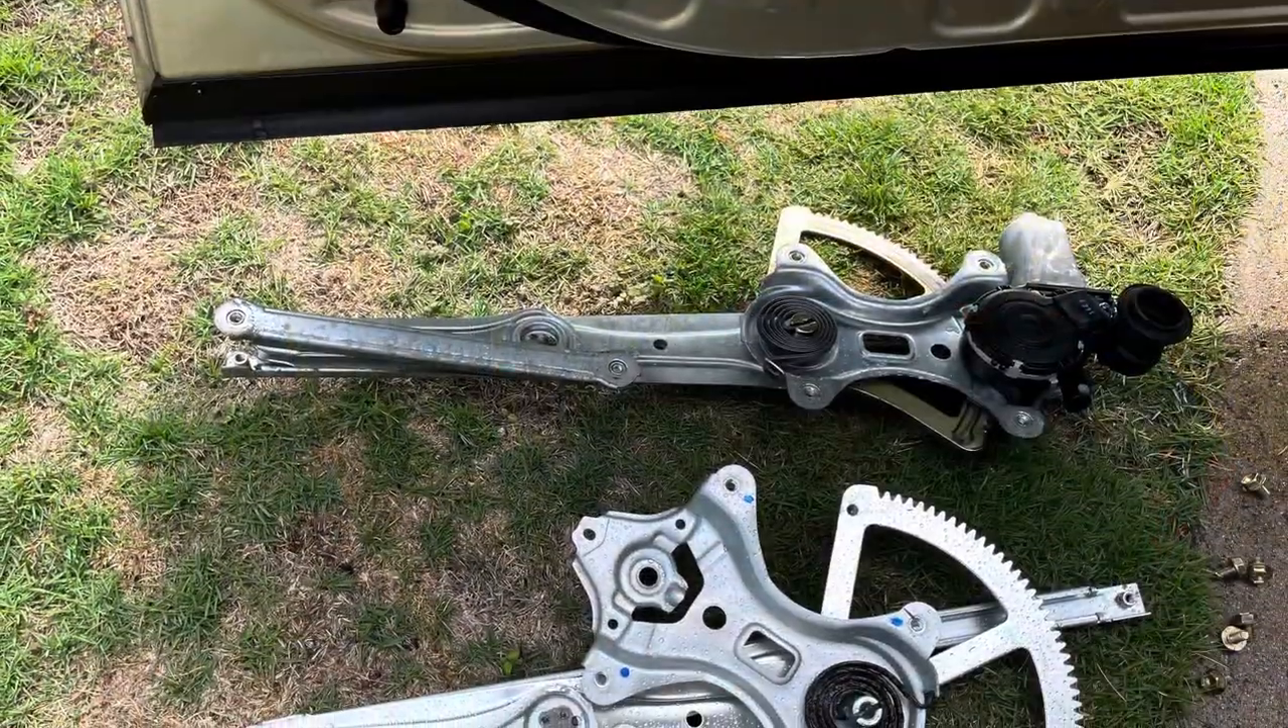So the old window regulator is out and what we'll do is I have the new motor but I'll need to salvage the screws off the old window regulator to use on the new one for the new motor.